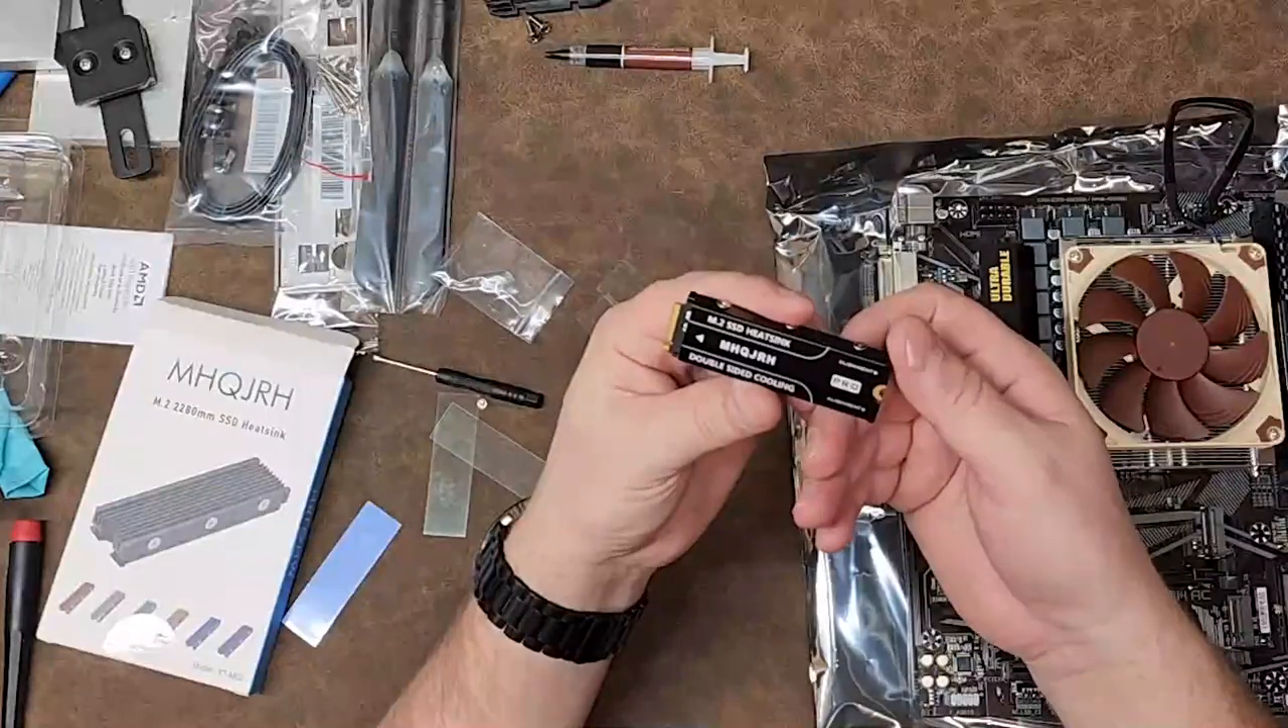And there we go. That is a heatsinked, double heatsinked NVMe drive.